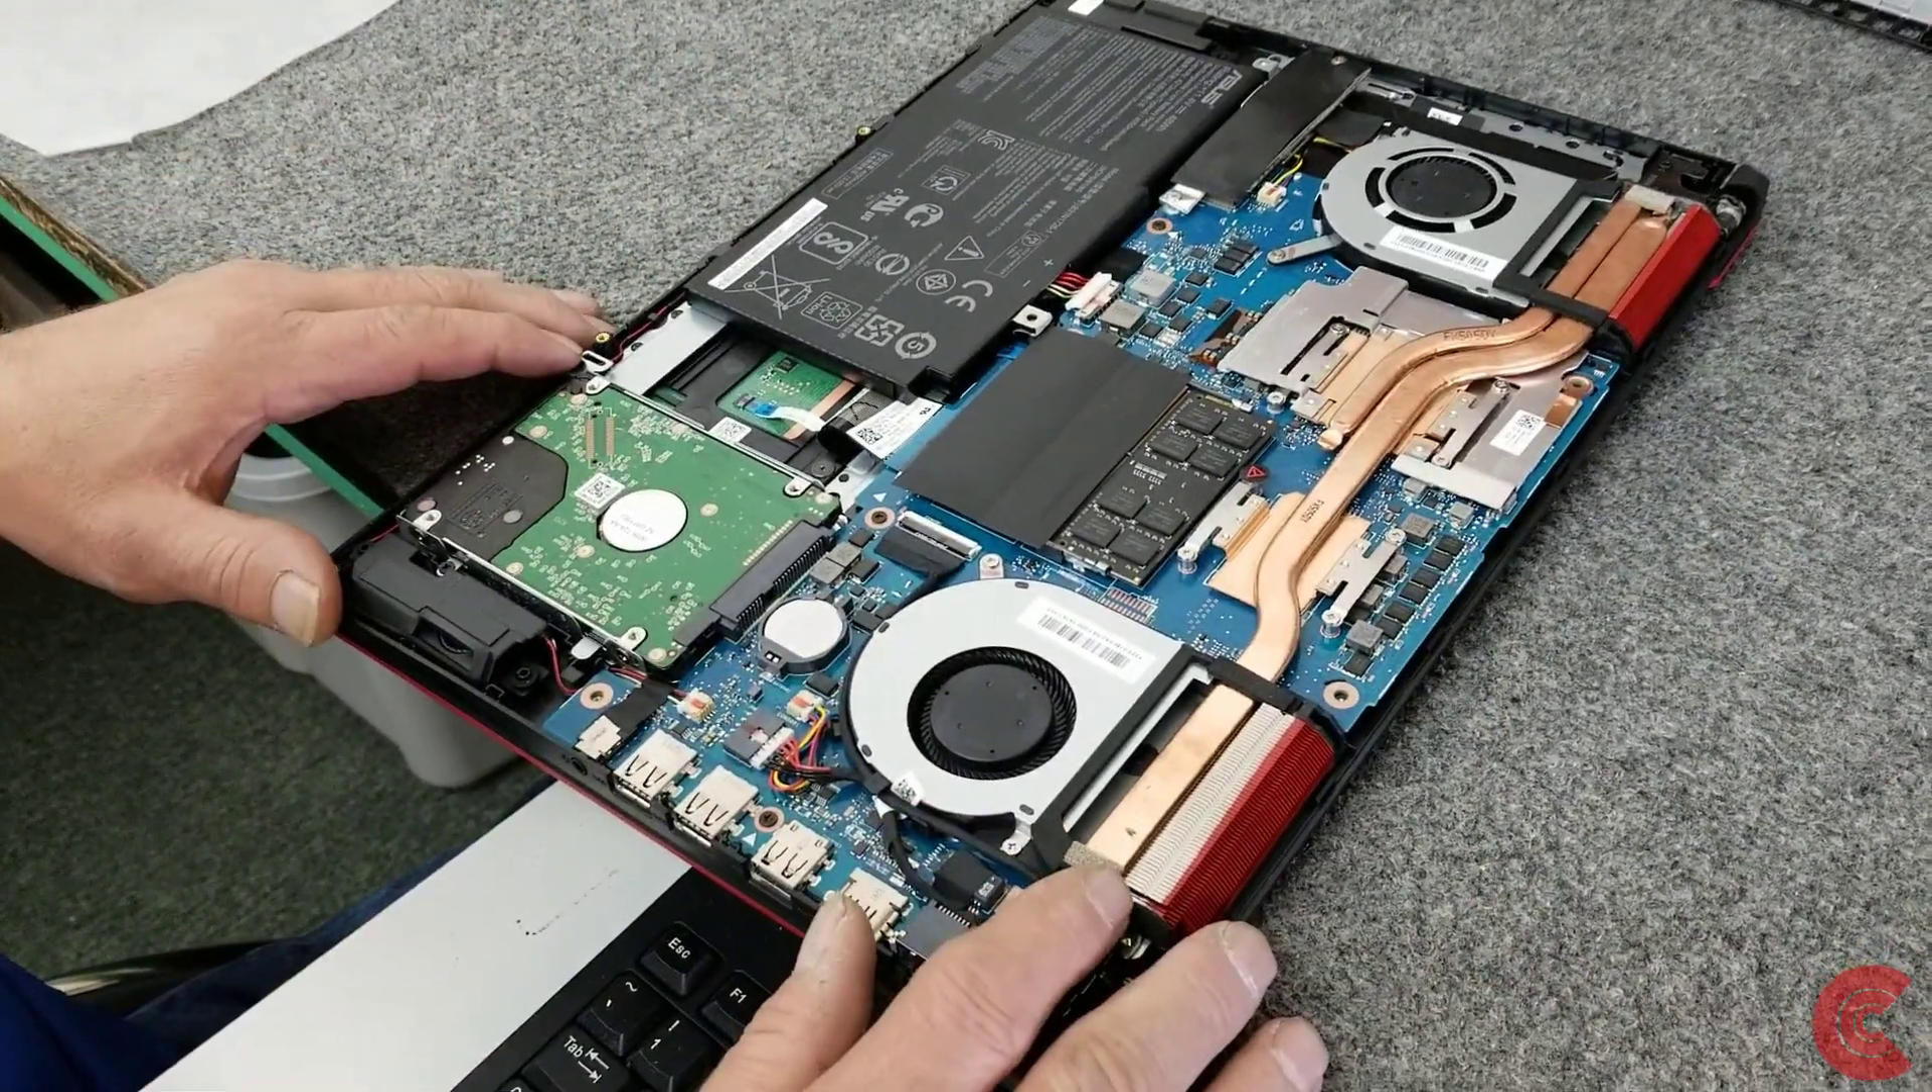So we got our hard drive installed we got our 32 gigs of ram.